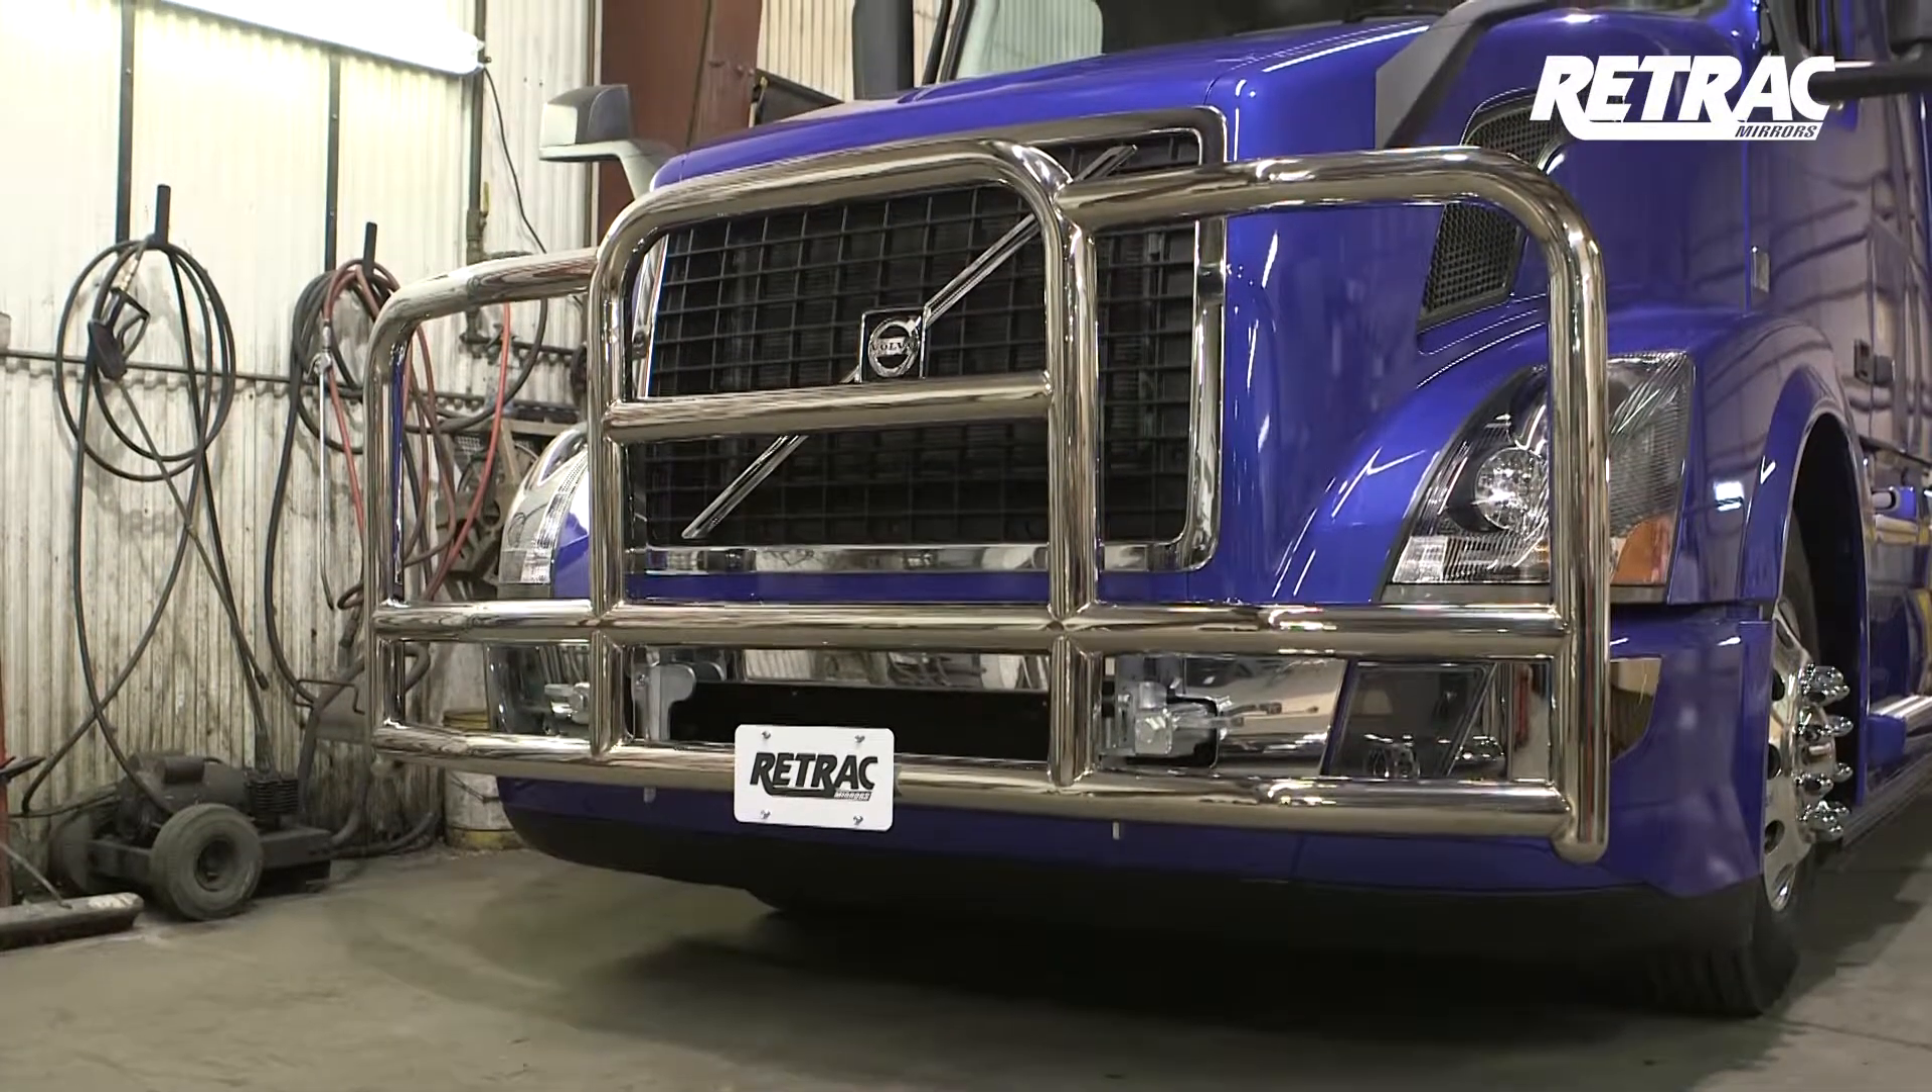This completes the installation of the Retrack Pro -Tech grill guard.